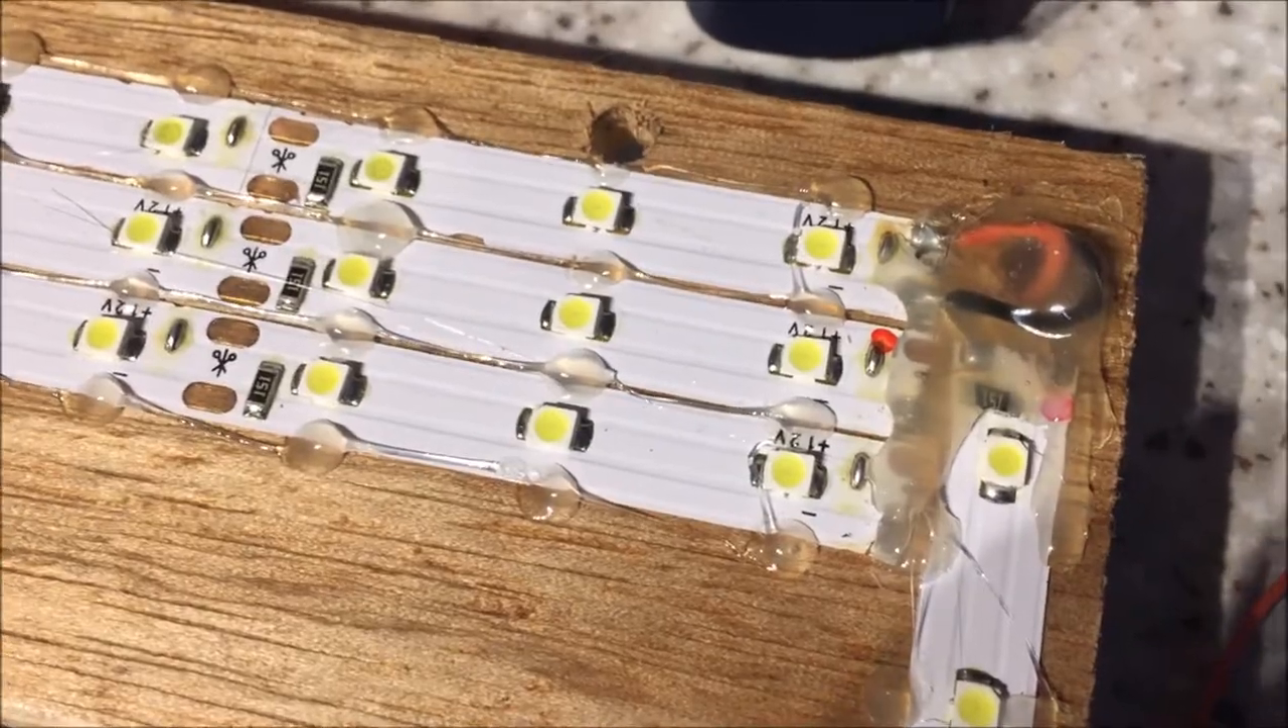Um the hole where the cables come in has been hot glued.